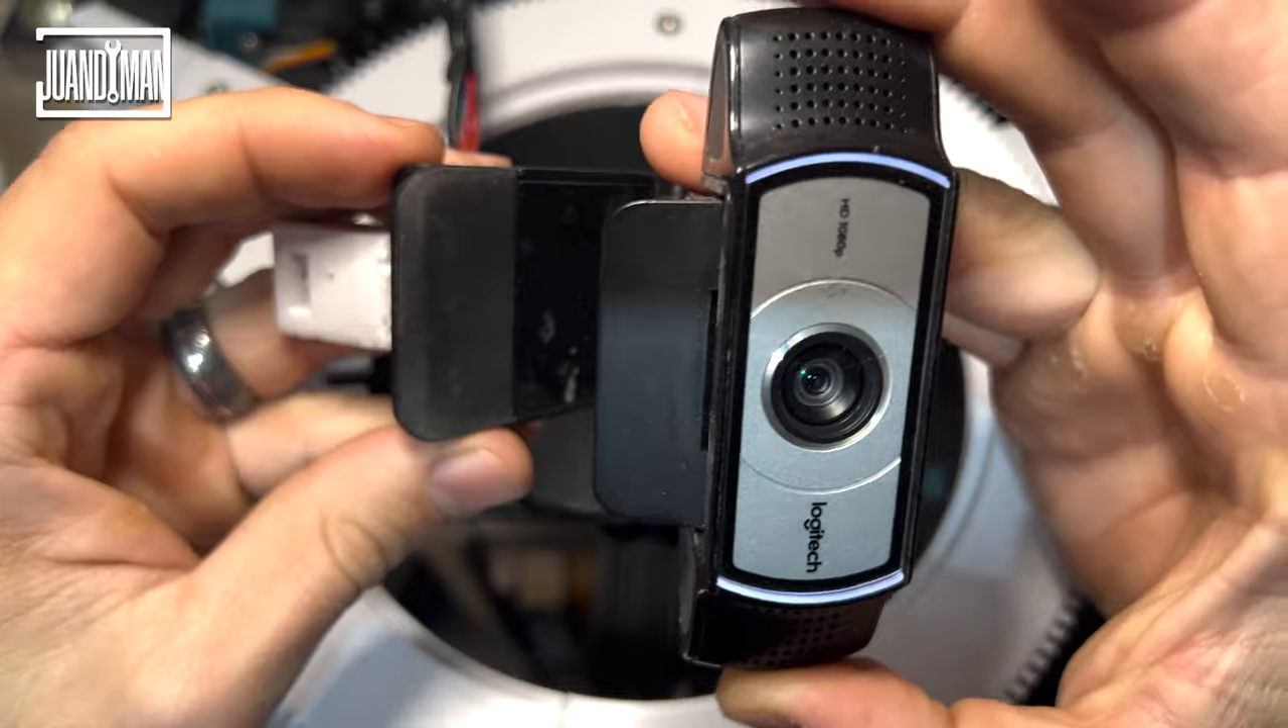Here you can see the holder of the camera mounted to the webcam.